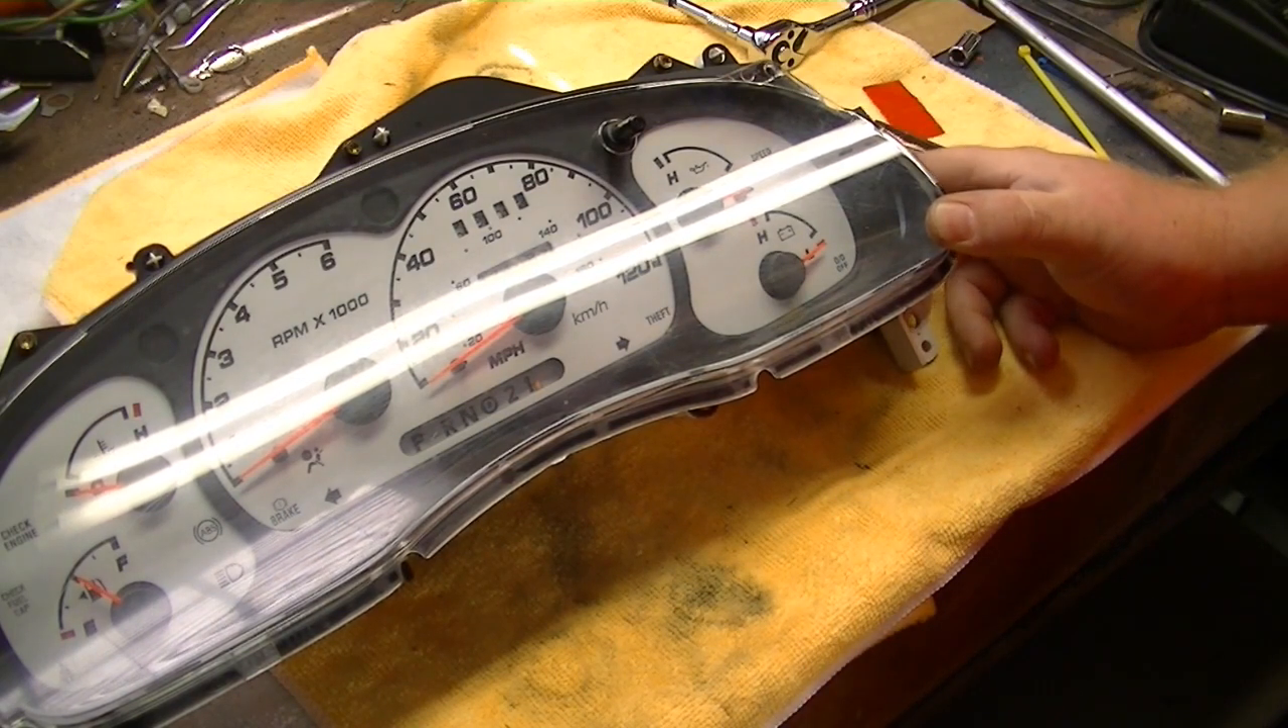And there you go one fully assembled cluster ready to go.